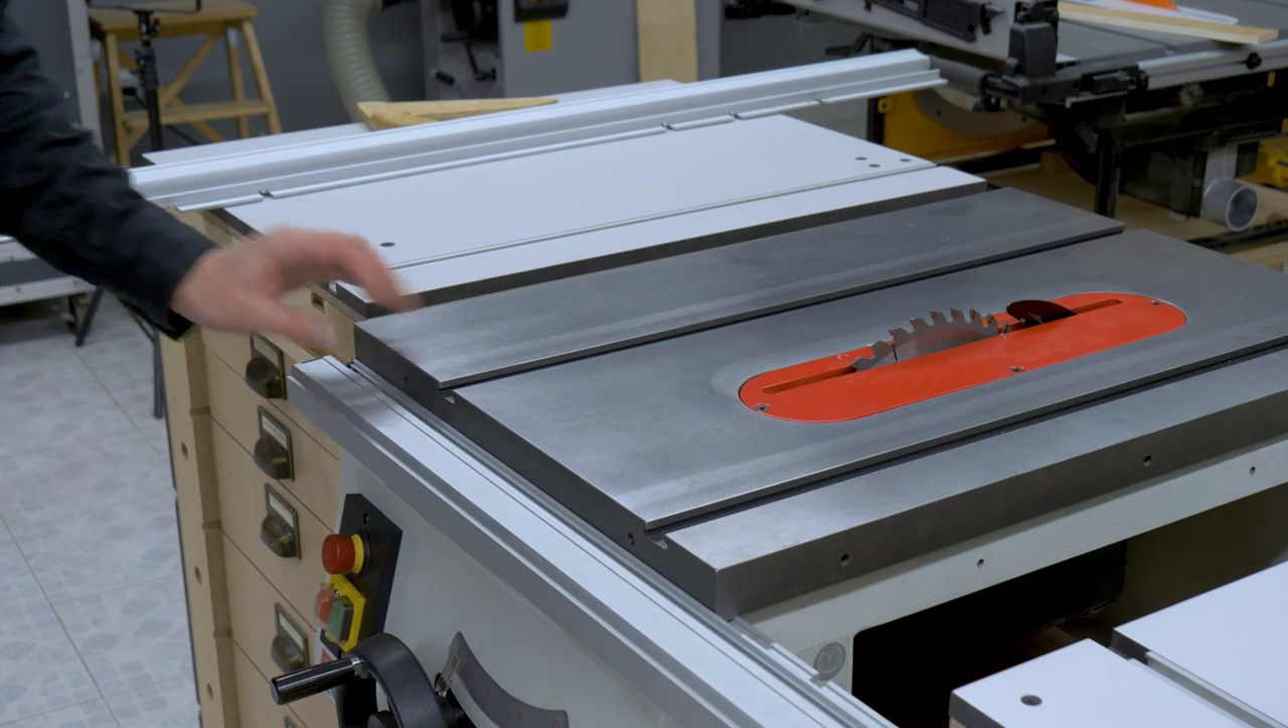With the help of another person, I've put the saw in its emplacement.